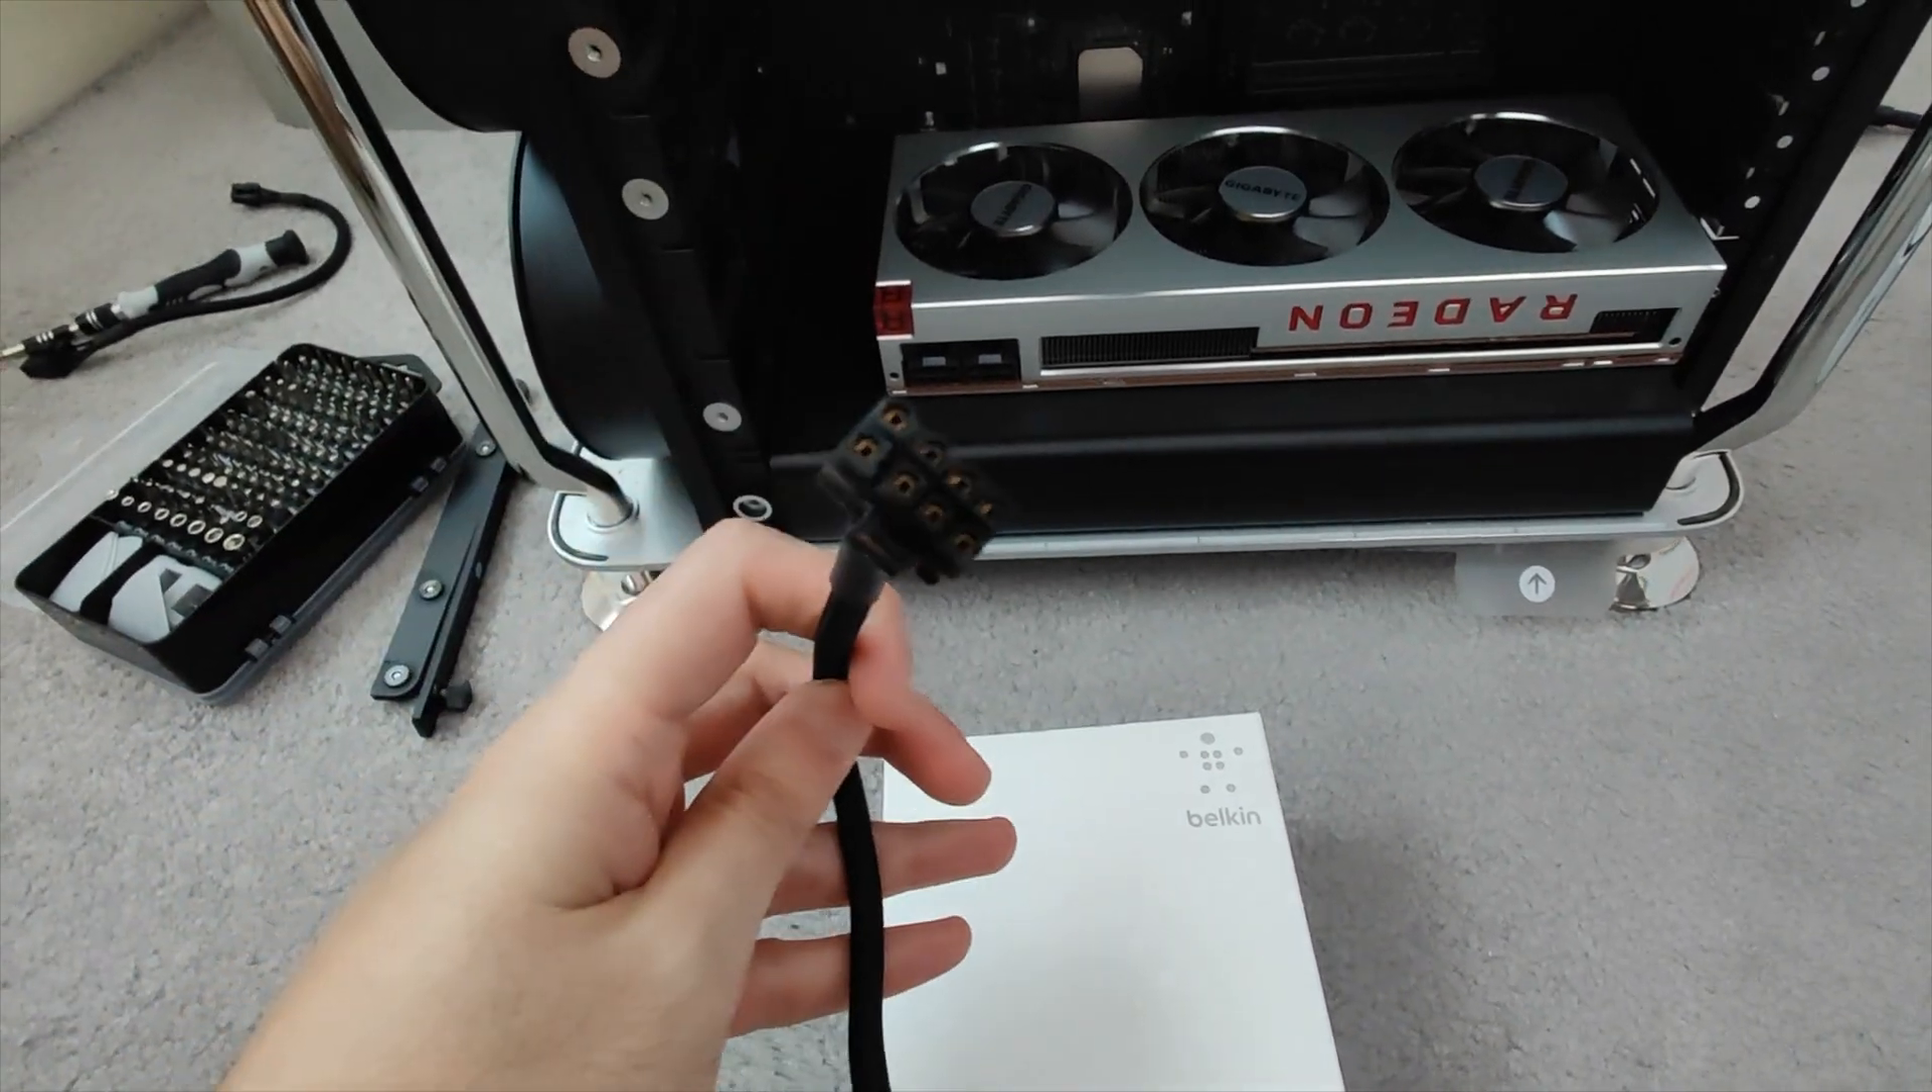Luckily enough this Radeon 7 Pro fits in the machine.